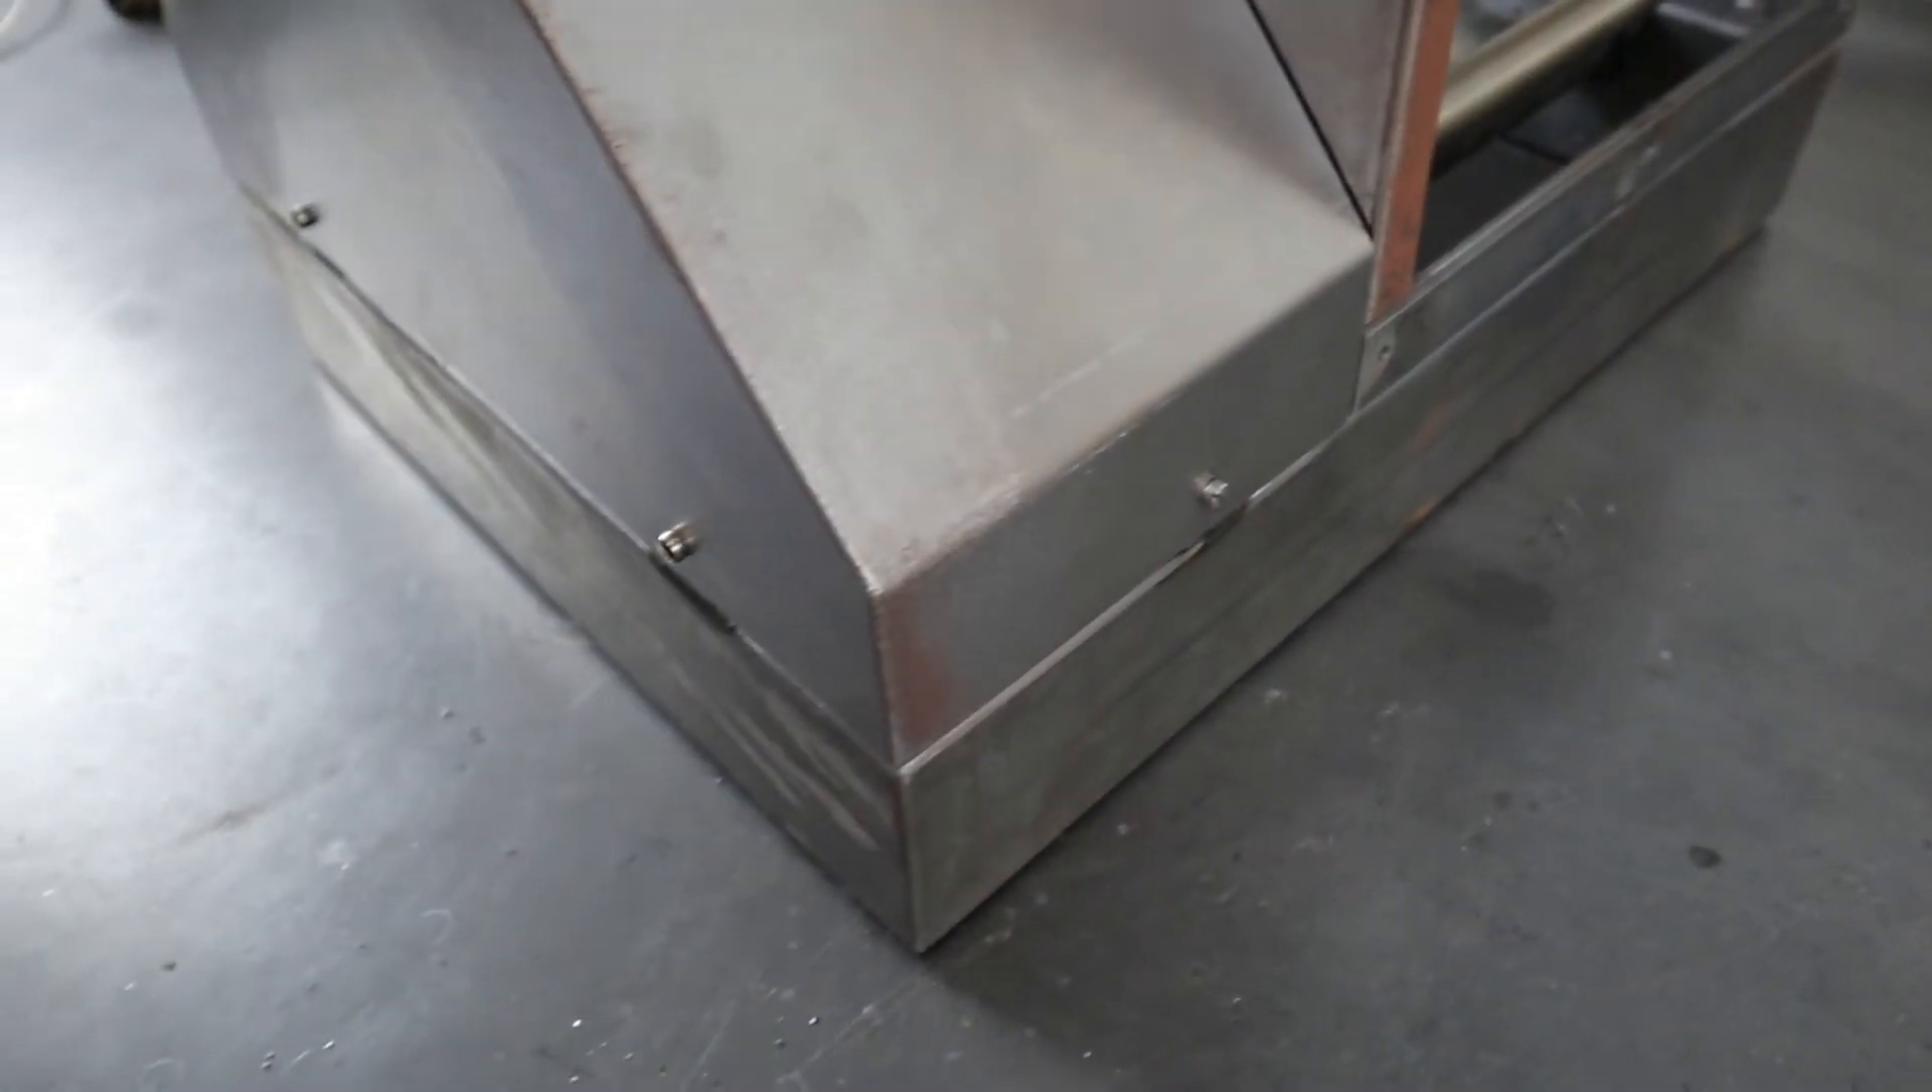All right, so we got the cover all mounted up.